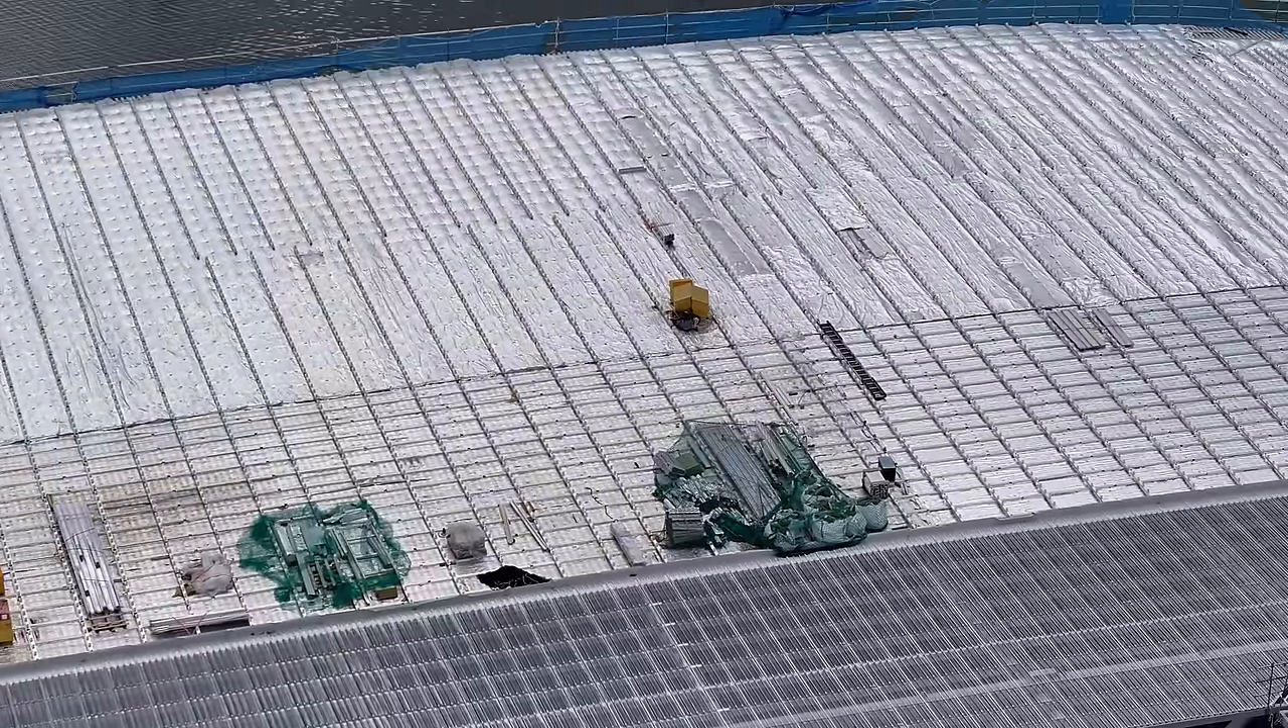So they're definitely nowhere near installing solar panels on the roof, as yet, Craig.